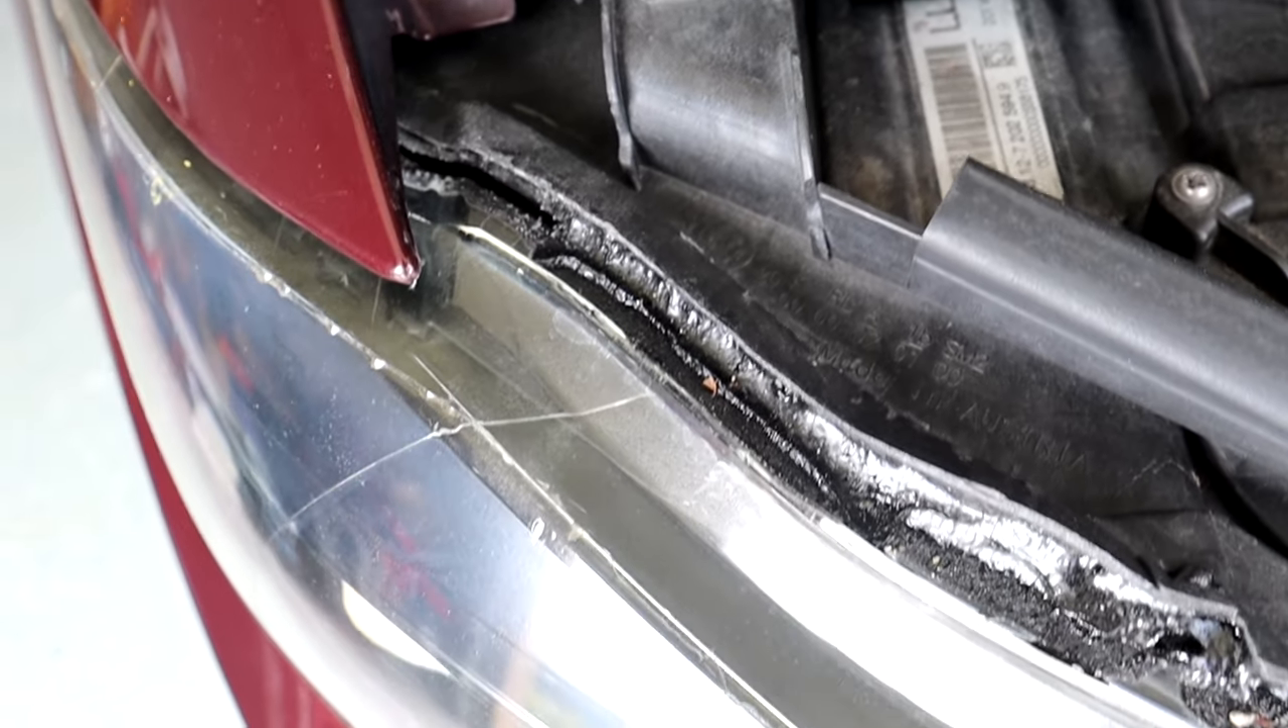You guys can clearly see there is a significant gap between the lens and the headlight housing.